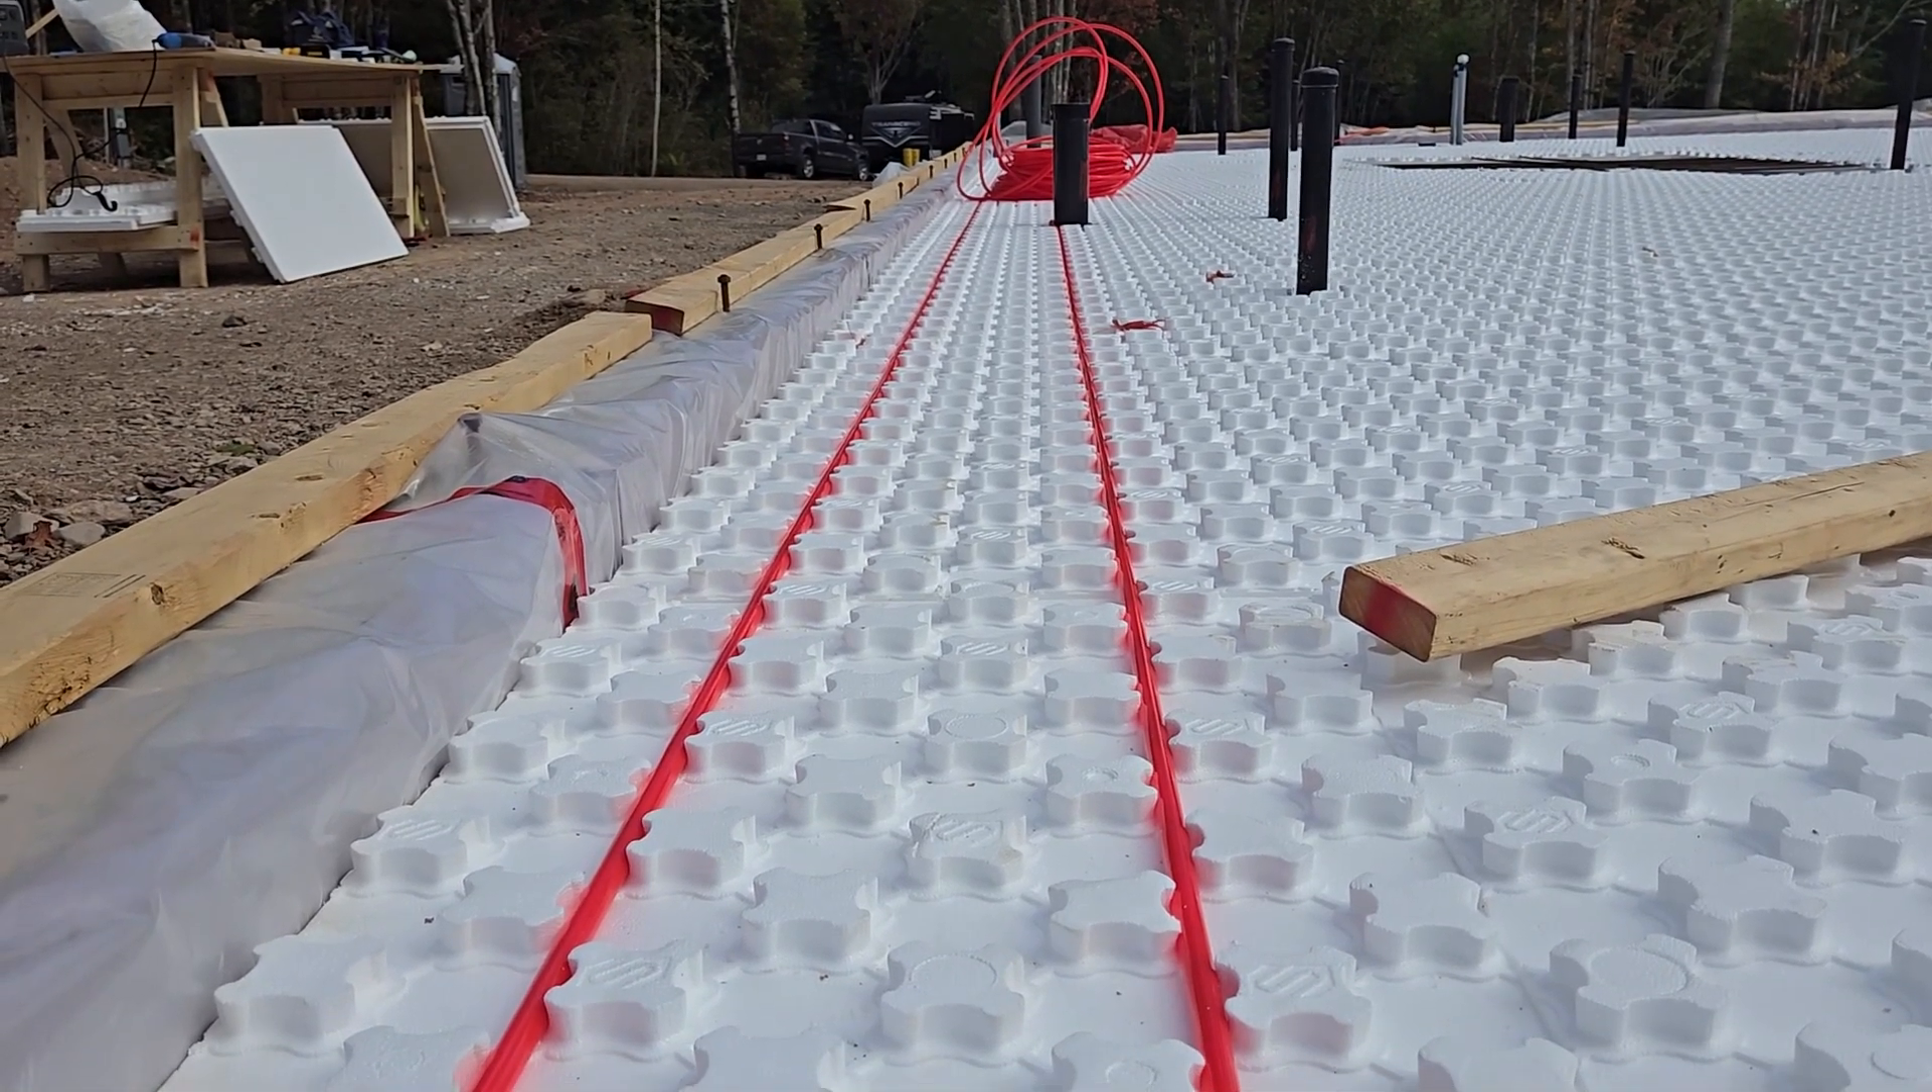First two lines of radiant pipes are installed.